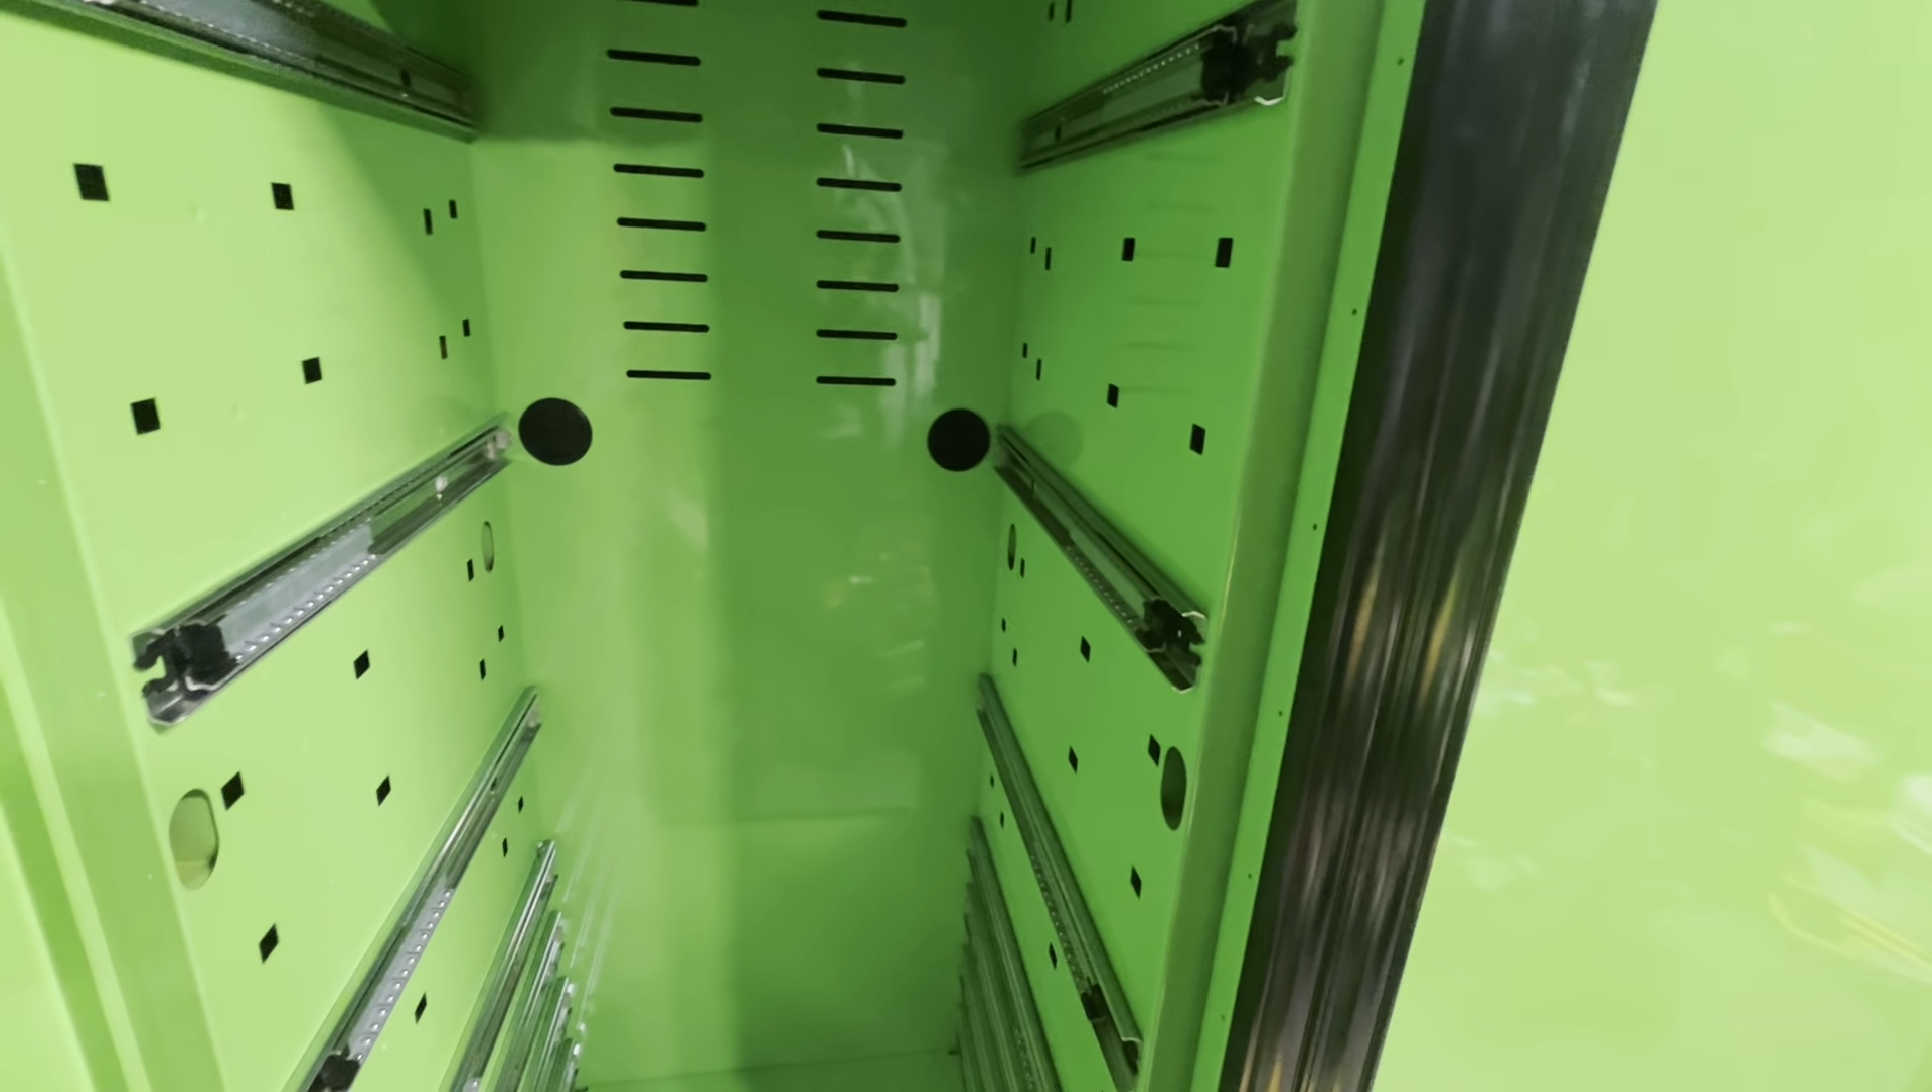I did put all the slides in here.